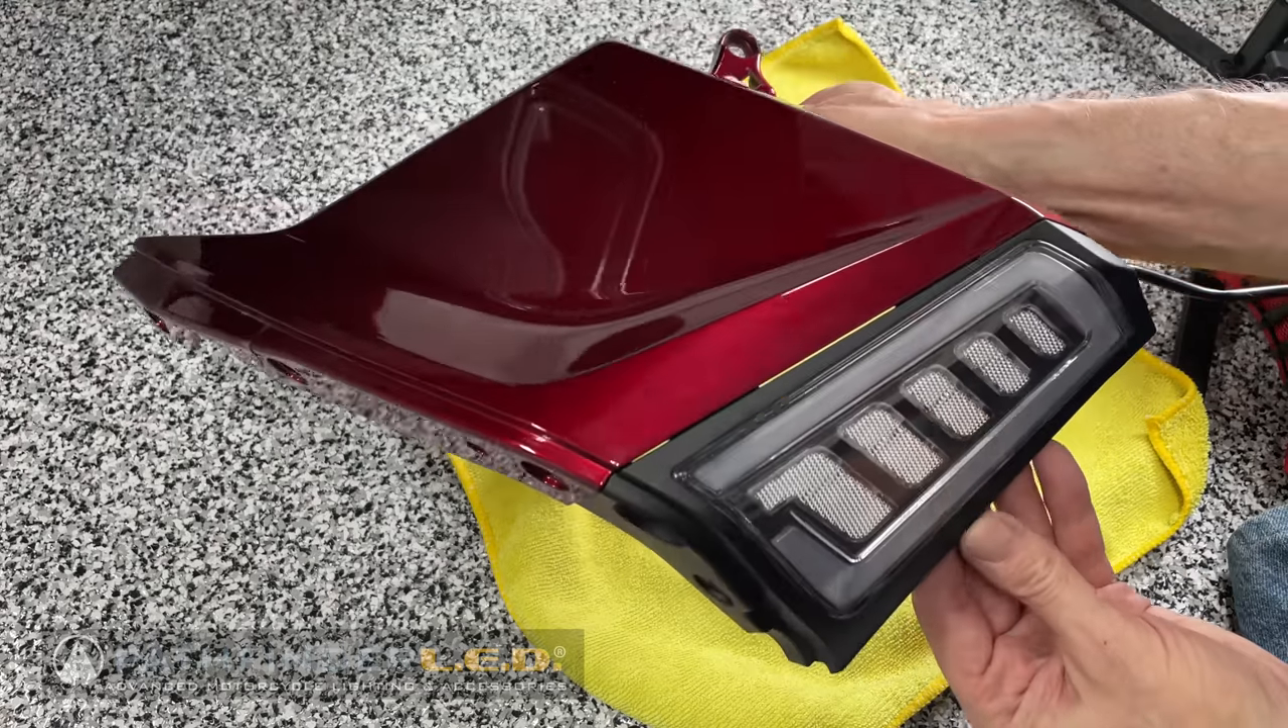And here's what our rear saddlebag dynamic sequential LED looks like once it's been installed correctly.